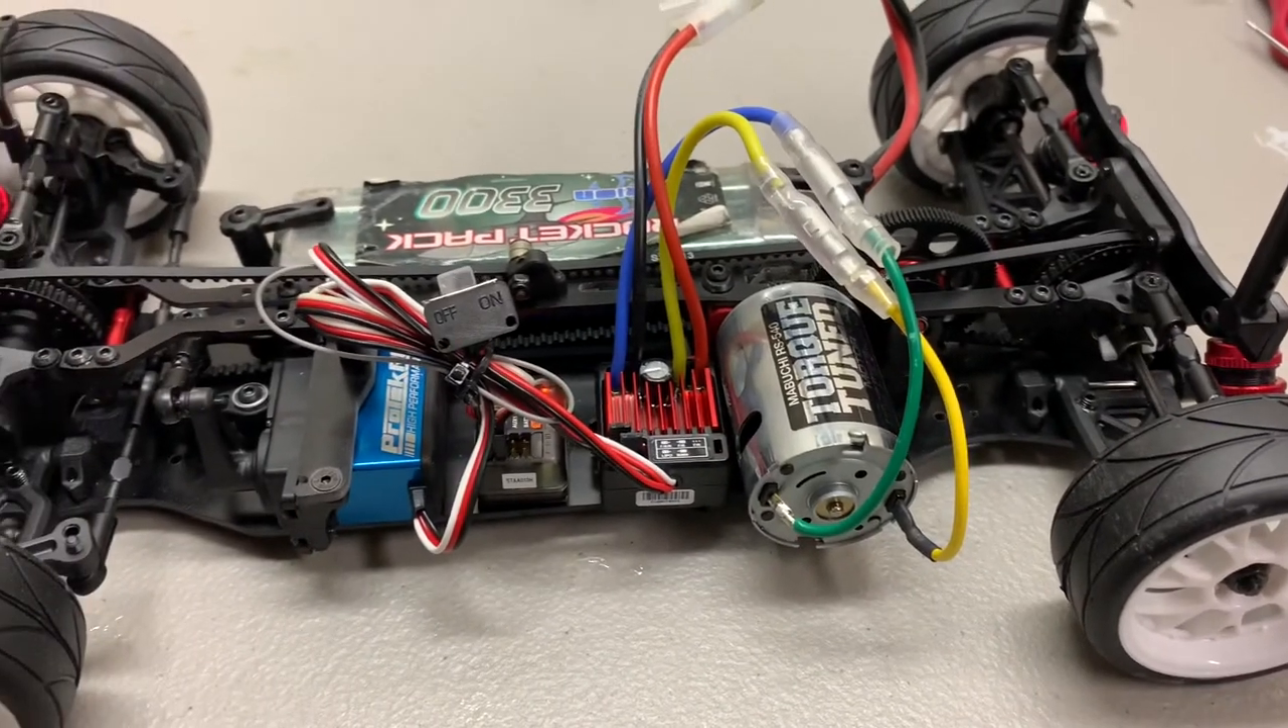All the electronics are now installed.